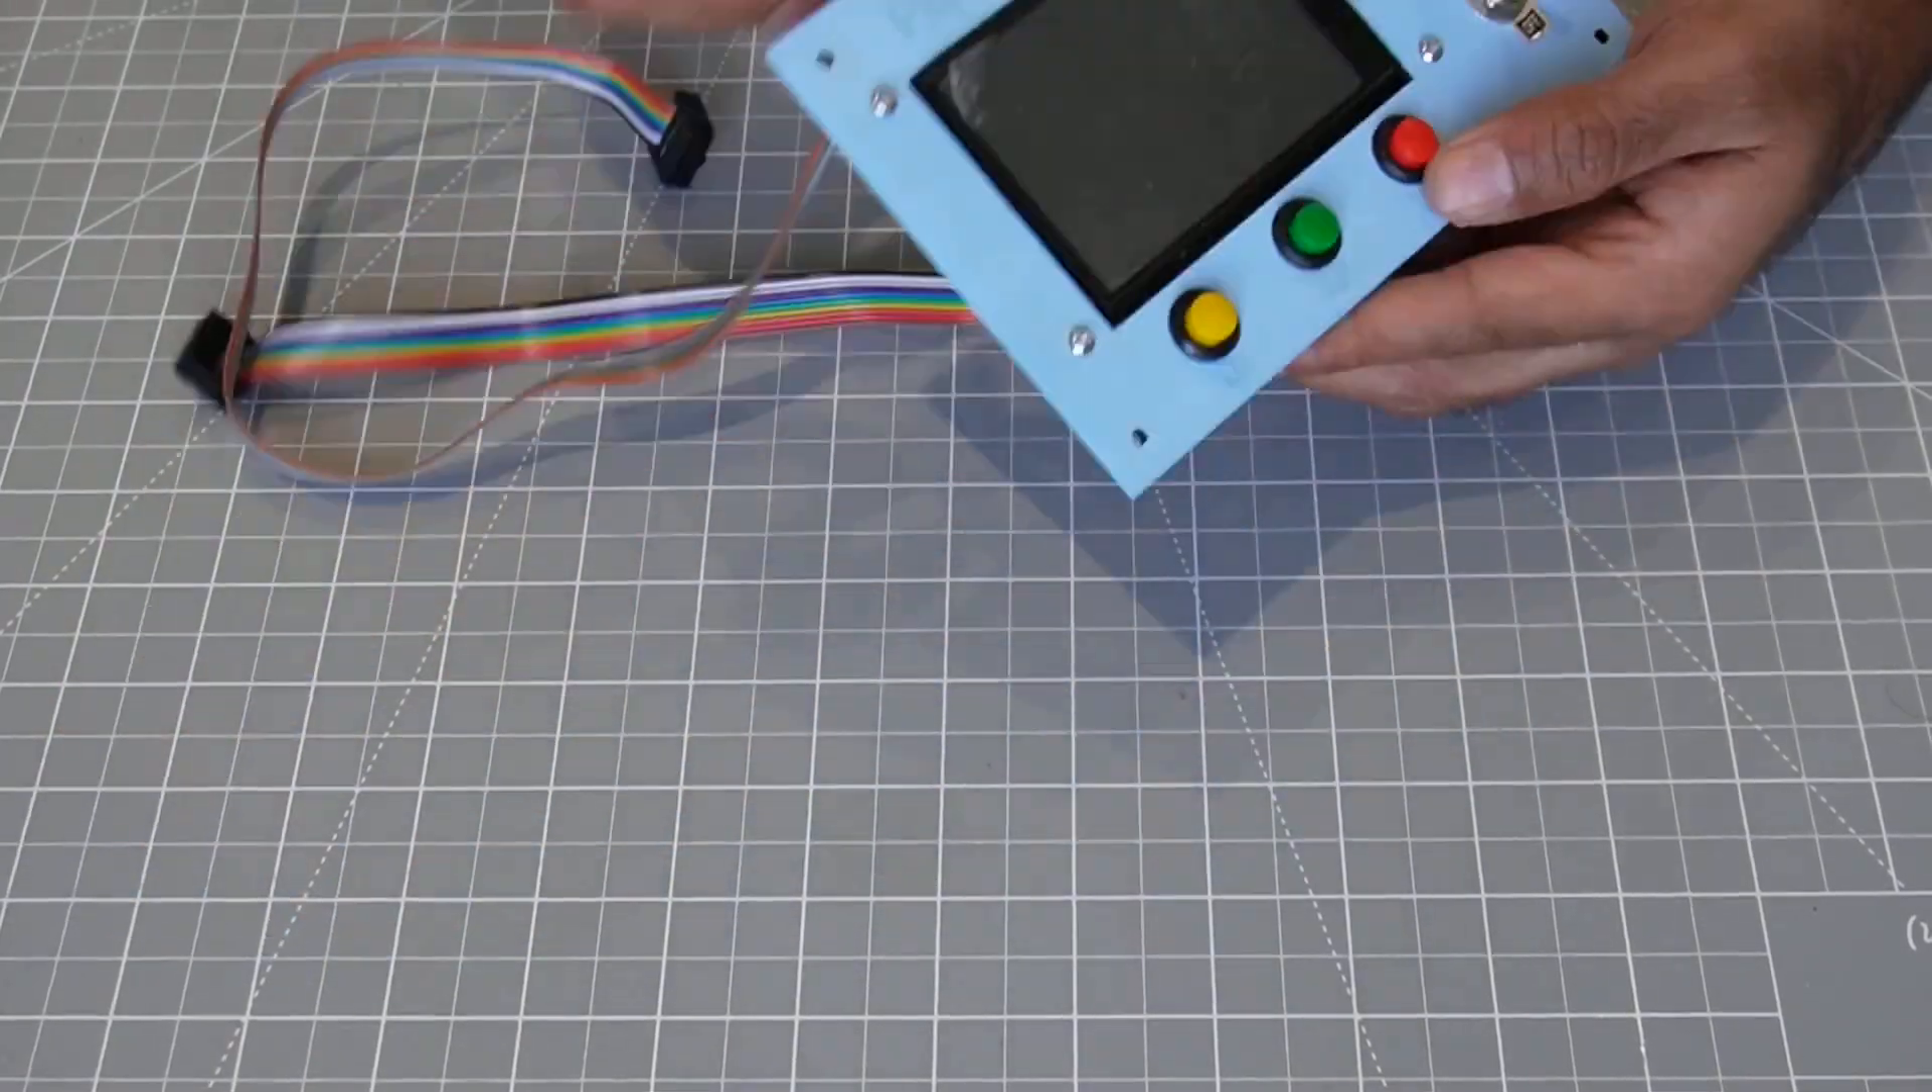The final part of this top assembly was adding the TFT screen.